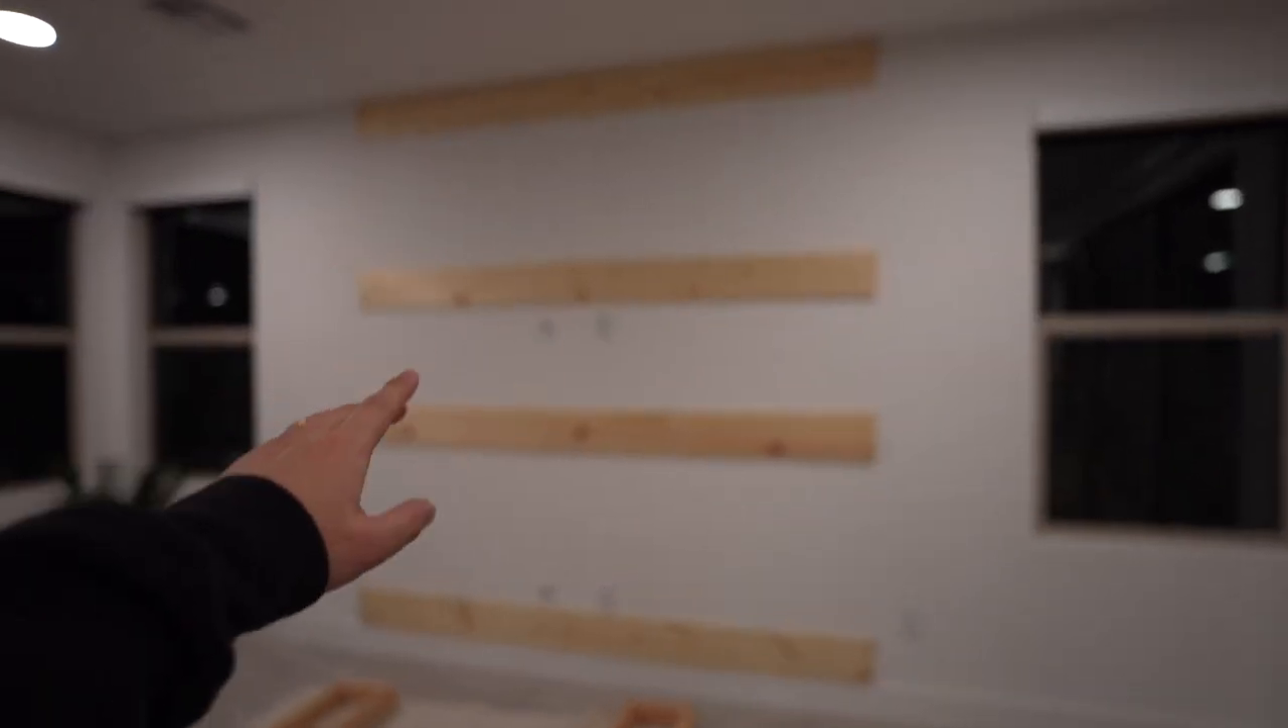All right so i've completed doing the backboards on the wall this where it's going to support most of the framing and i just also completed um making these sideboards.